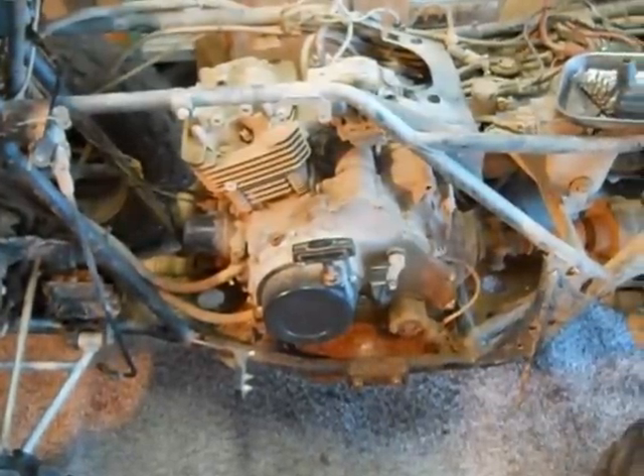What you've already done is you've taken all the body parts off and out of the way and made it easy to work on this engine.